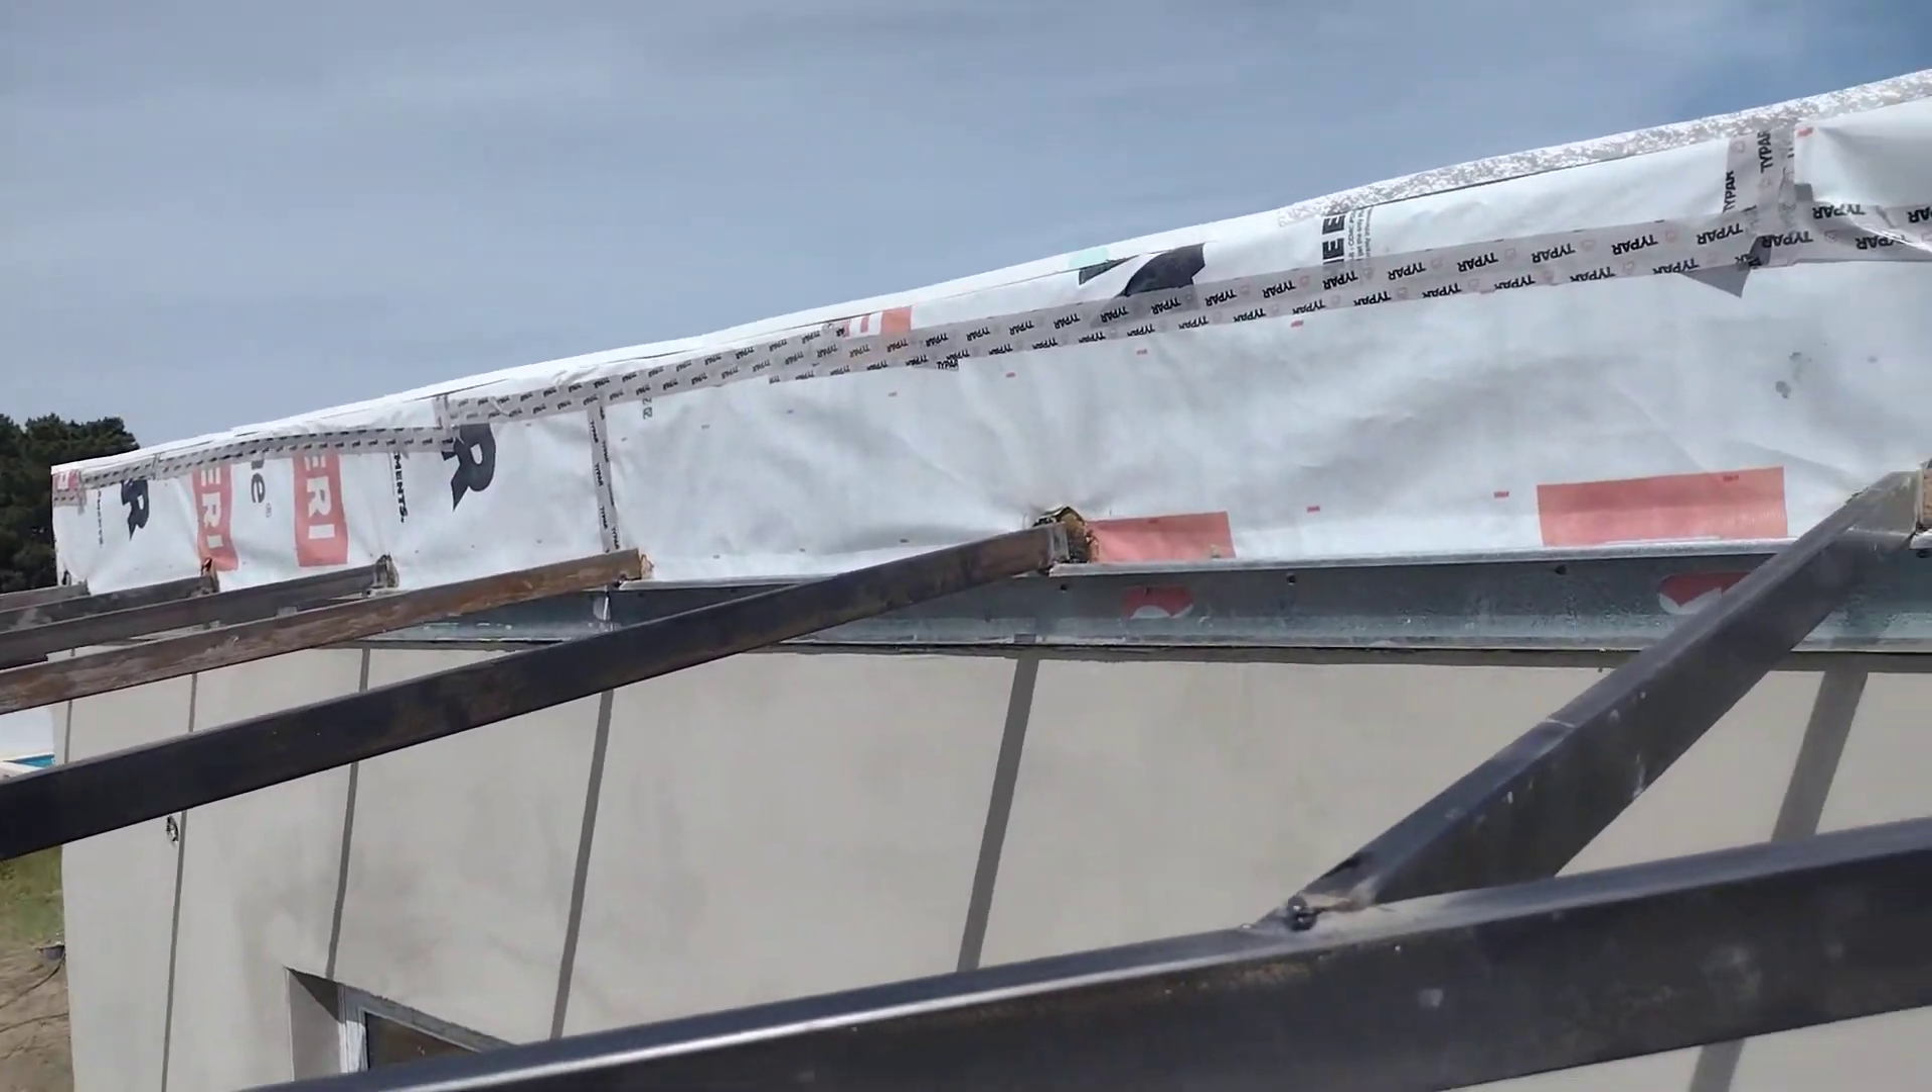Tenemos la perfilería del techo. Ya colocada.